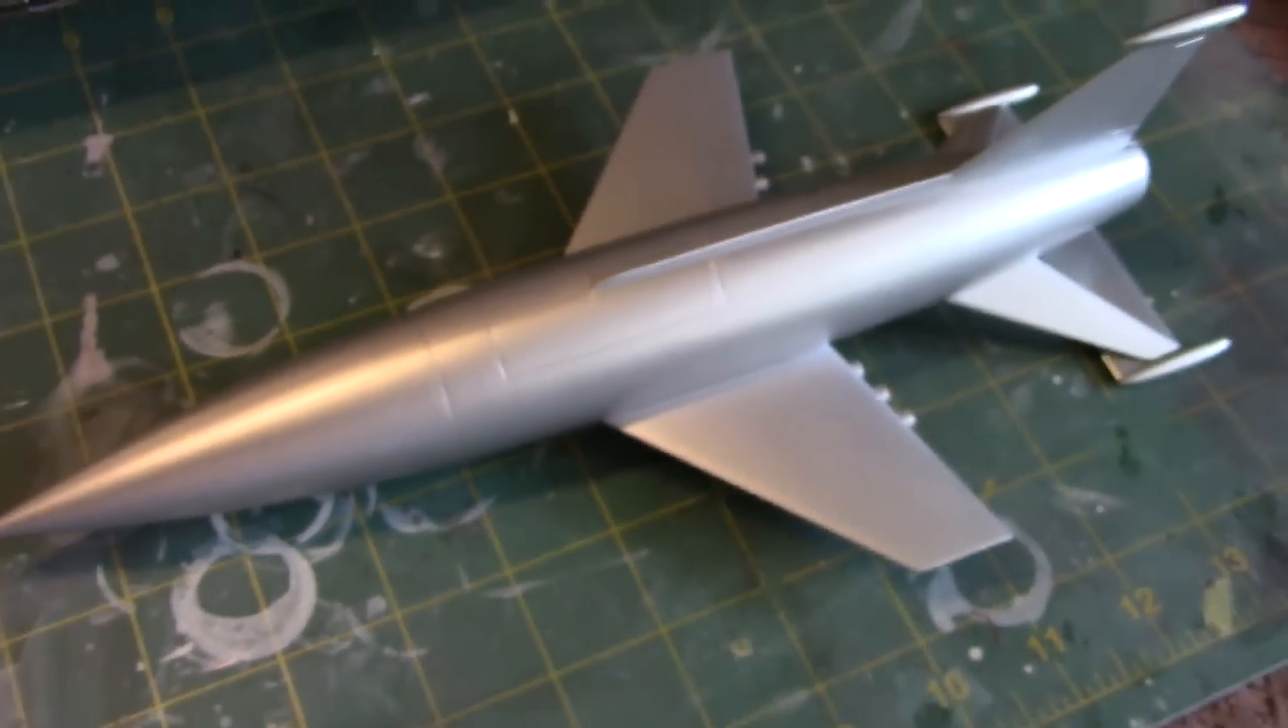Okay, so the ship has been assembled and also has been painted.